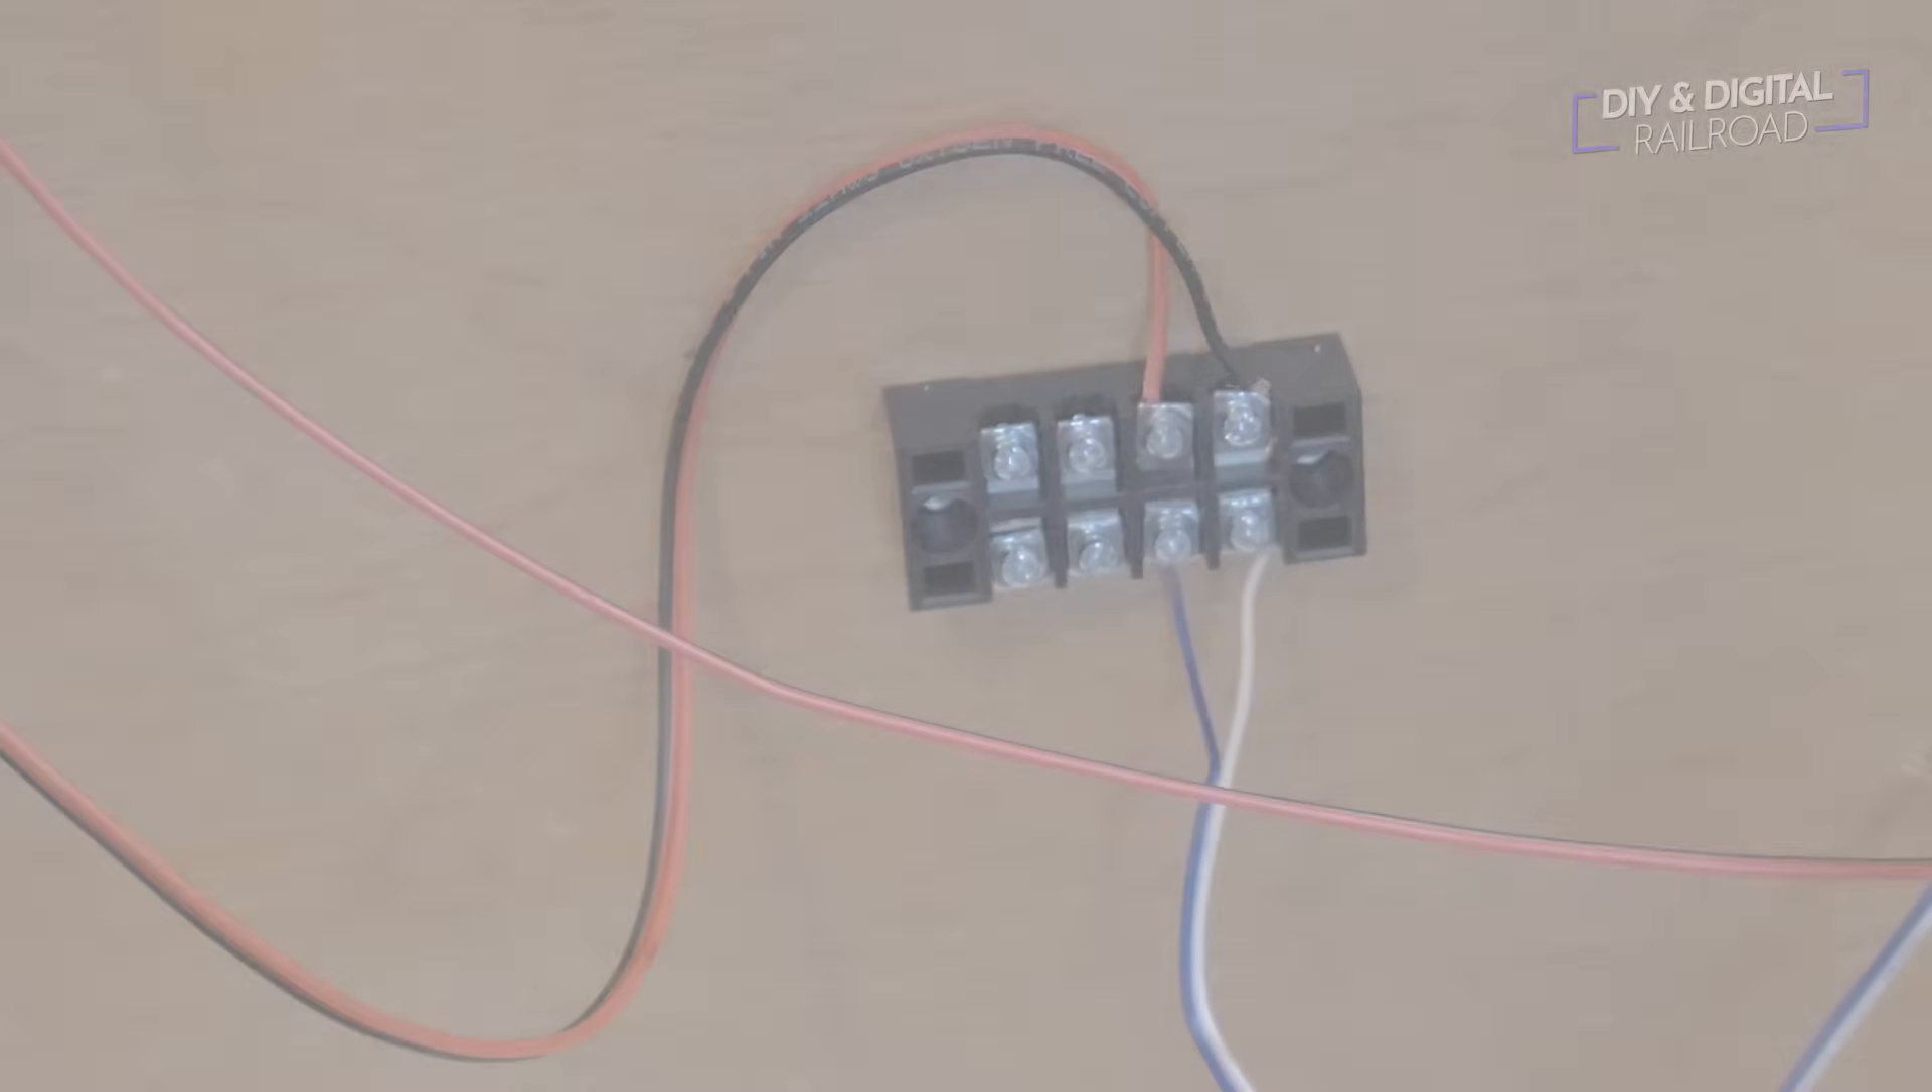Now you can see that I have all of my feeders hooked up to the main bus through those little mini terminal strips.